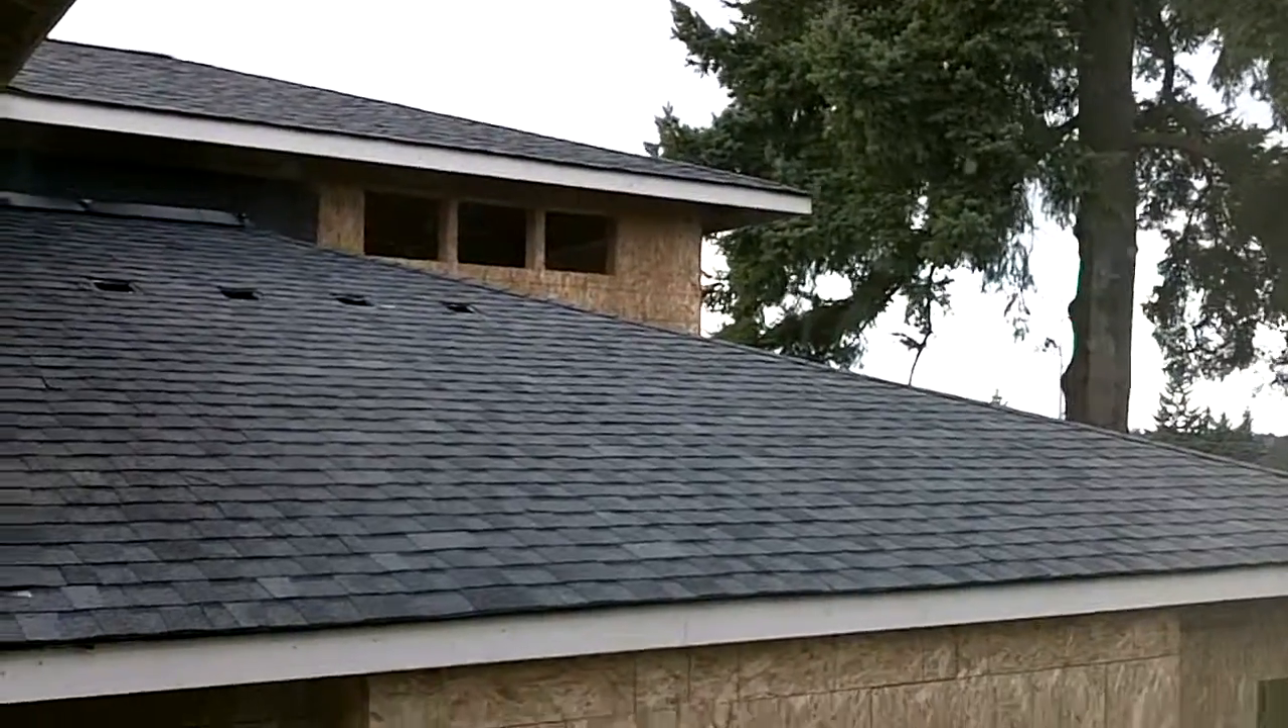Well it's Friday December 23rd and main roof of the house is done in terms of the shingles I still have to put the vents in but the shingle workers have completed.